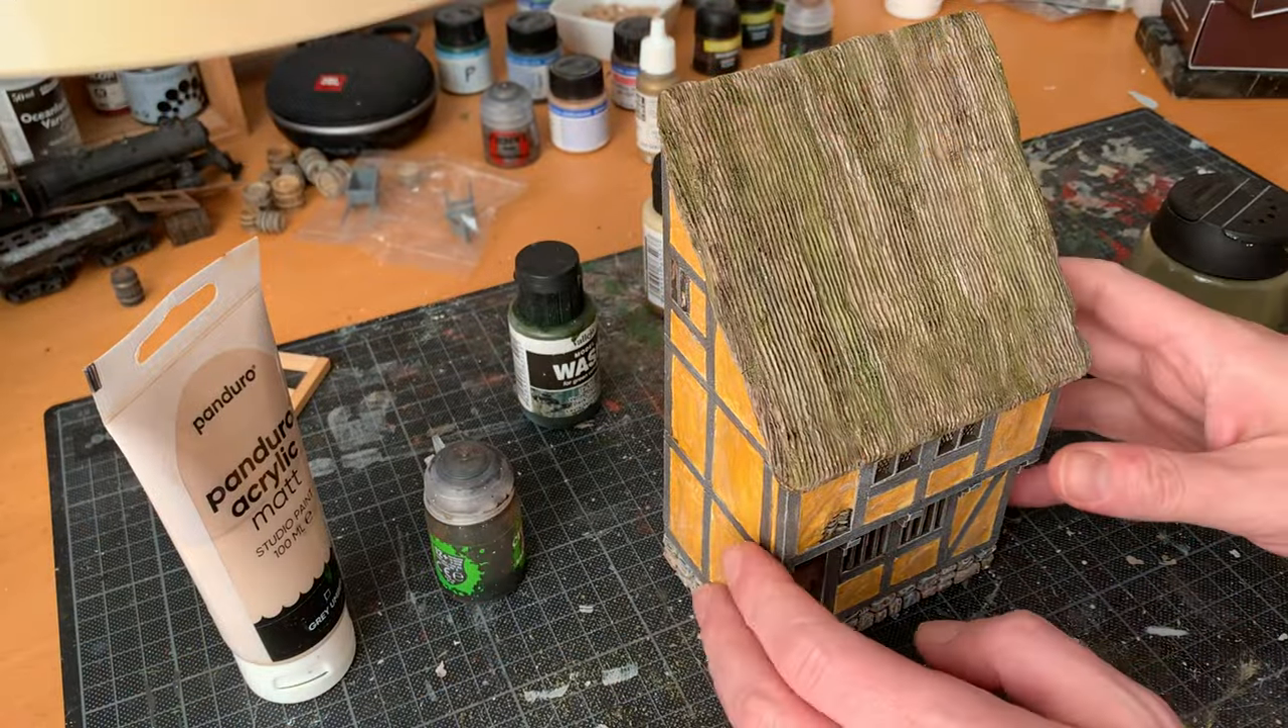So now the roof is painted and glued in place.